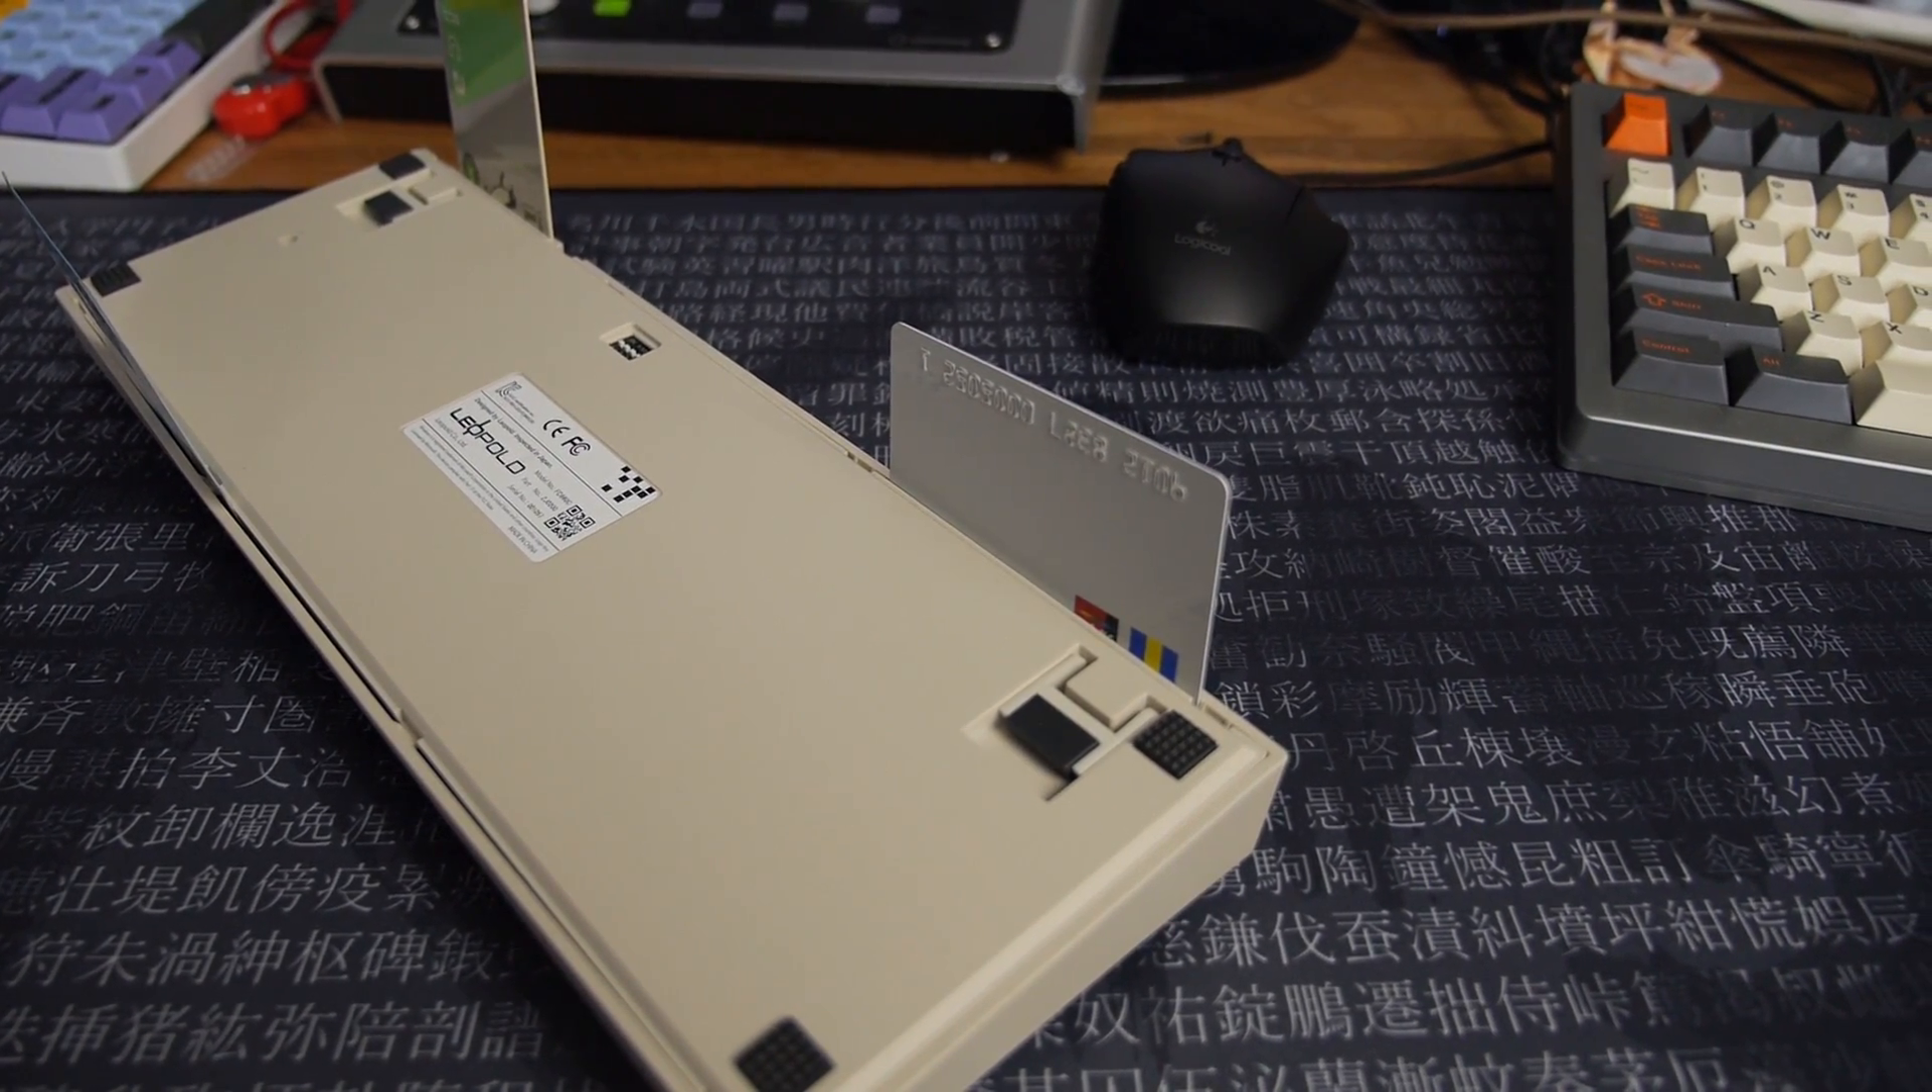So, as you can see, I've used some credit cards to pry open the case.